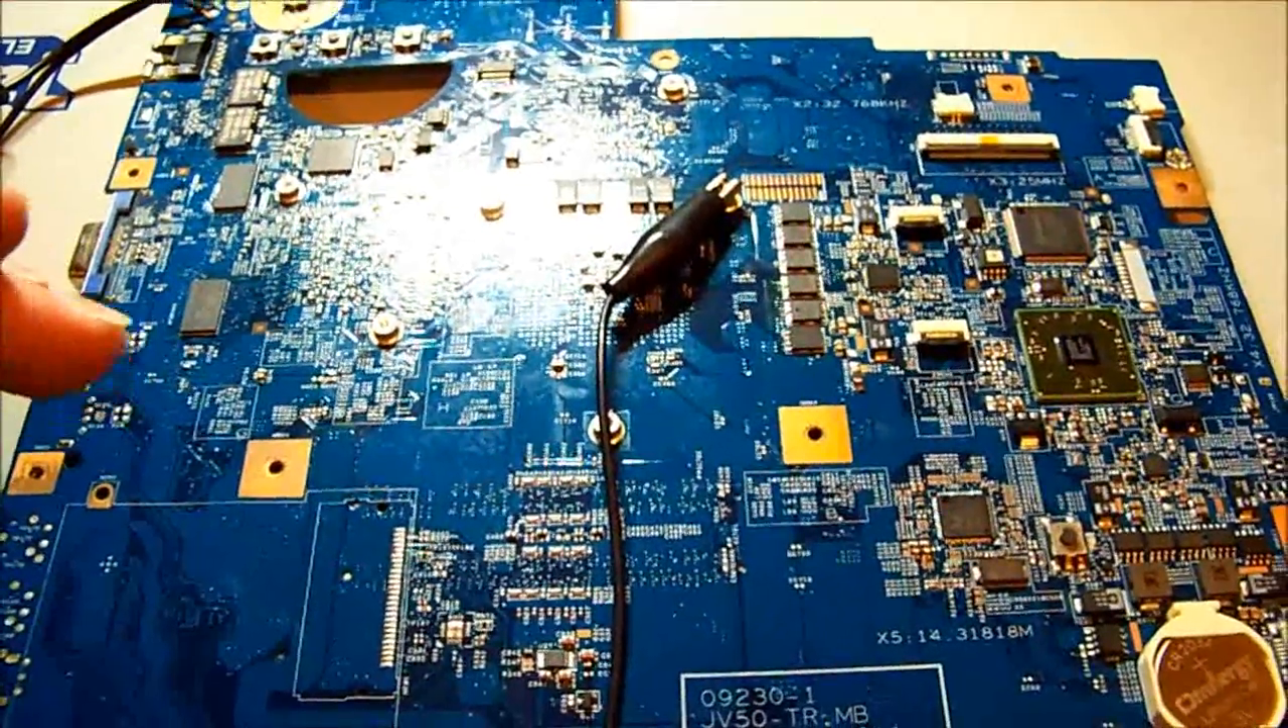I can't leave it running for too long because the heat sinks are off it and the the North slash Southbridge chip there gets quite hot and we don't want to kill that as well.